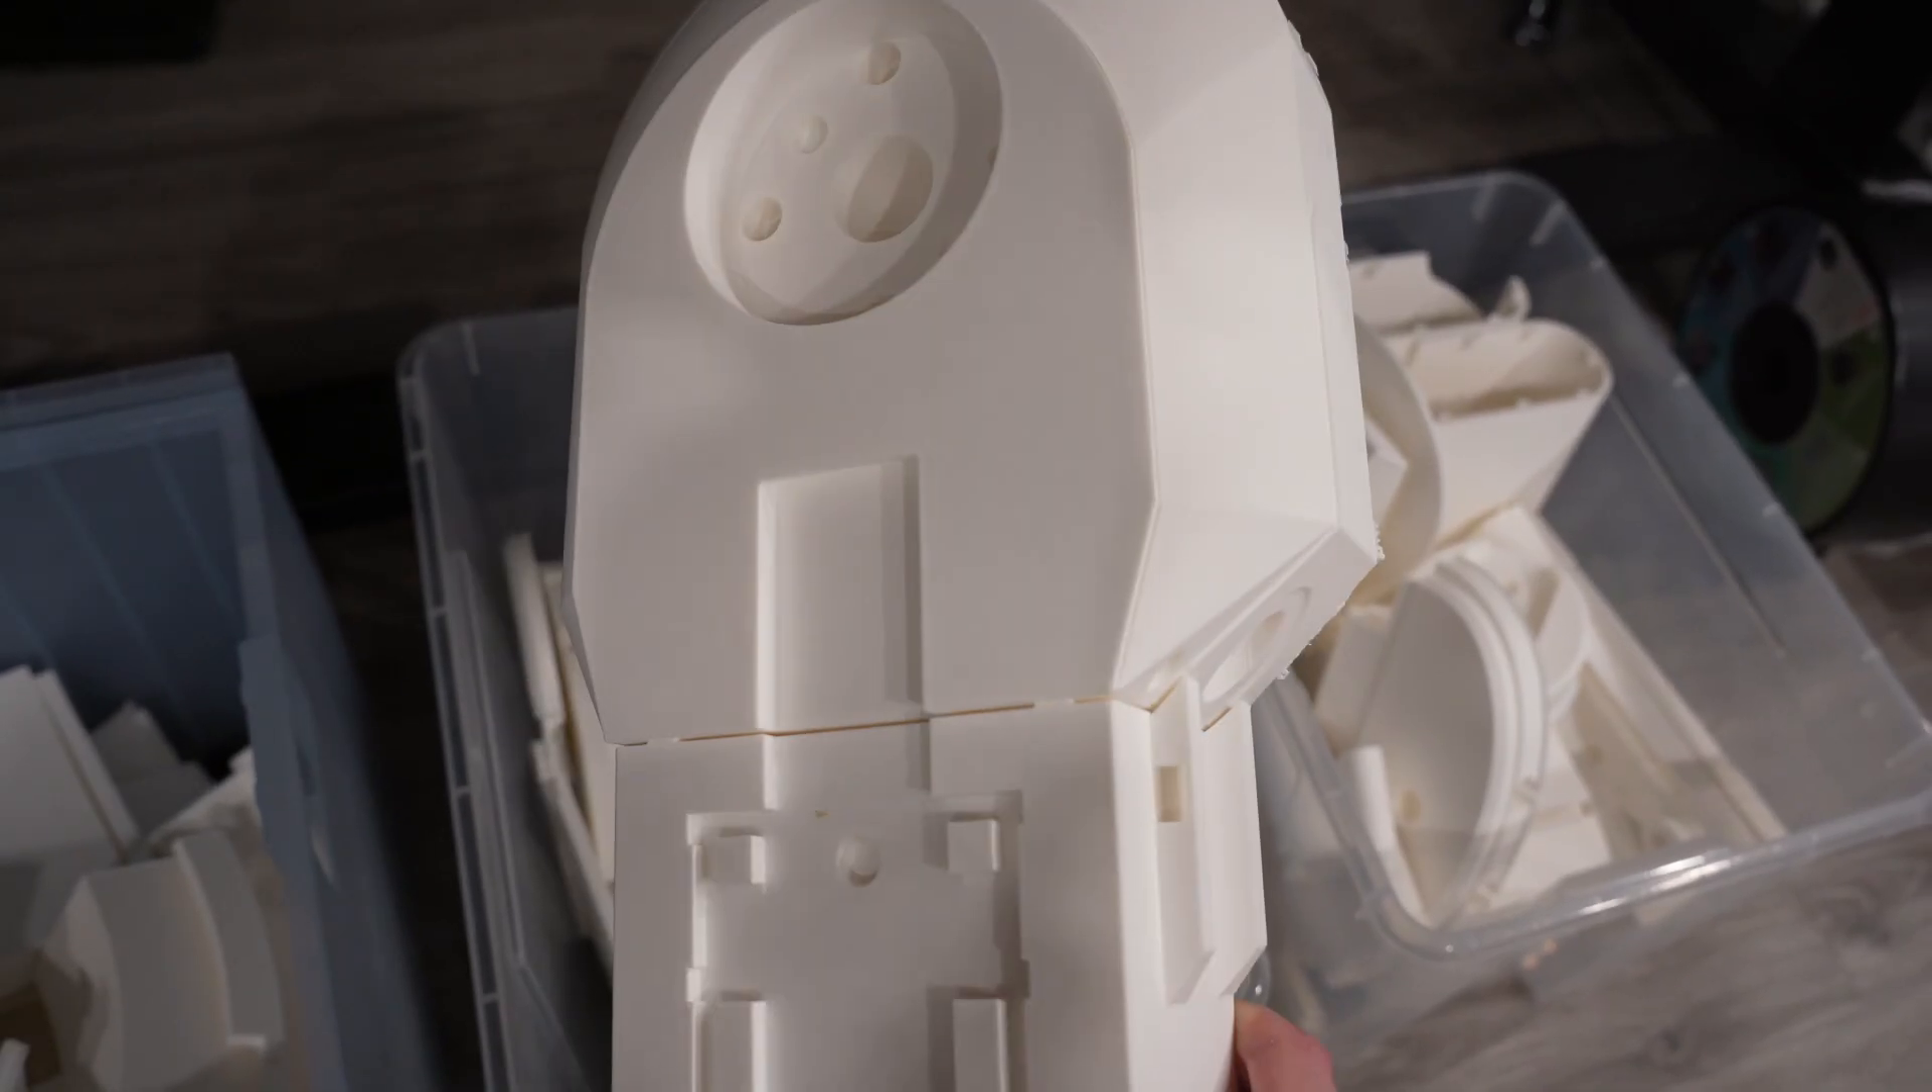I just sort of slotted the pieces together to see how they fit, which they fit beautifully, so I cannot wait to actually assemble those permanently.